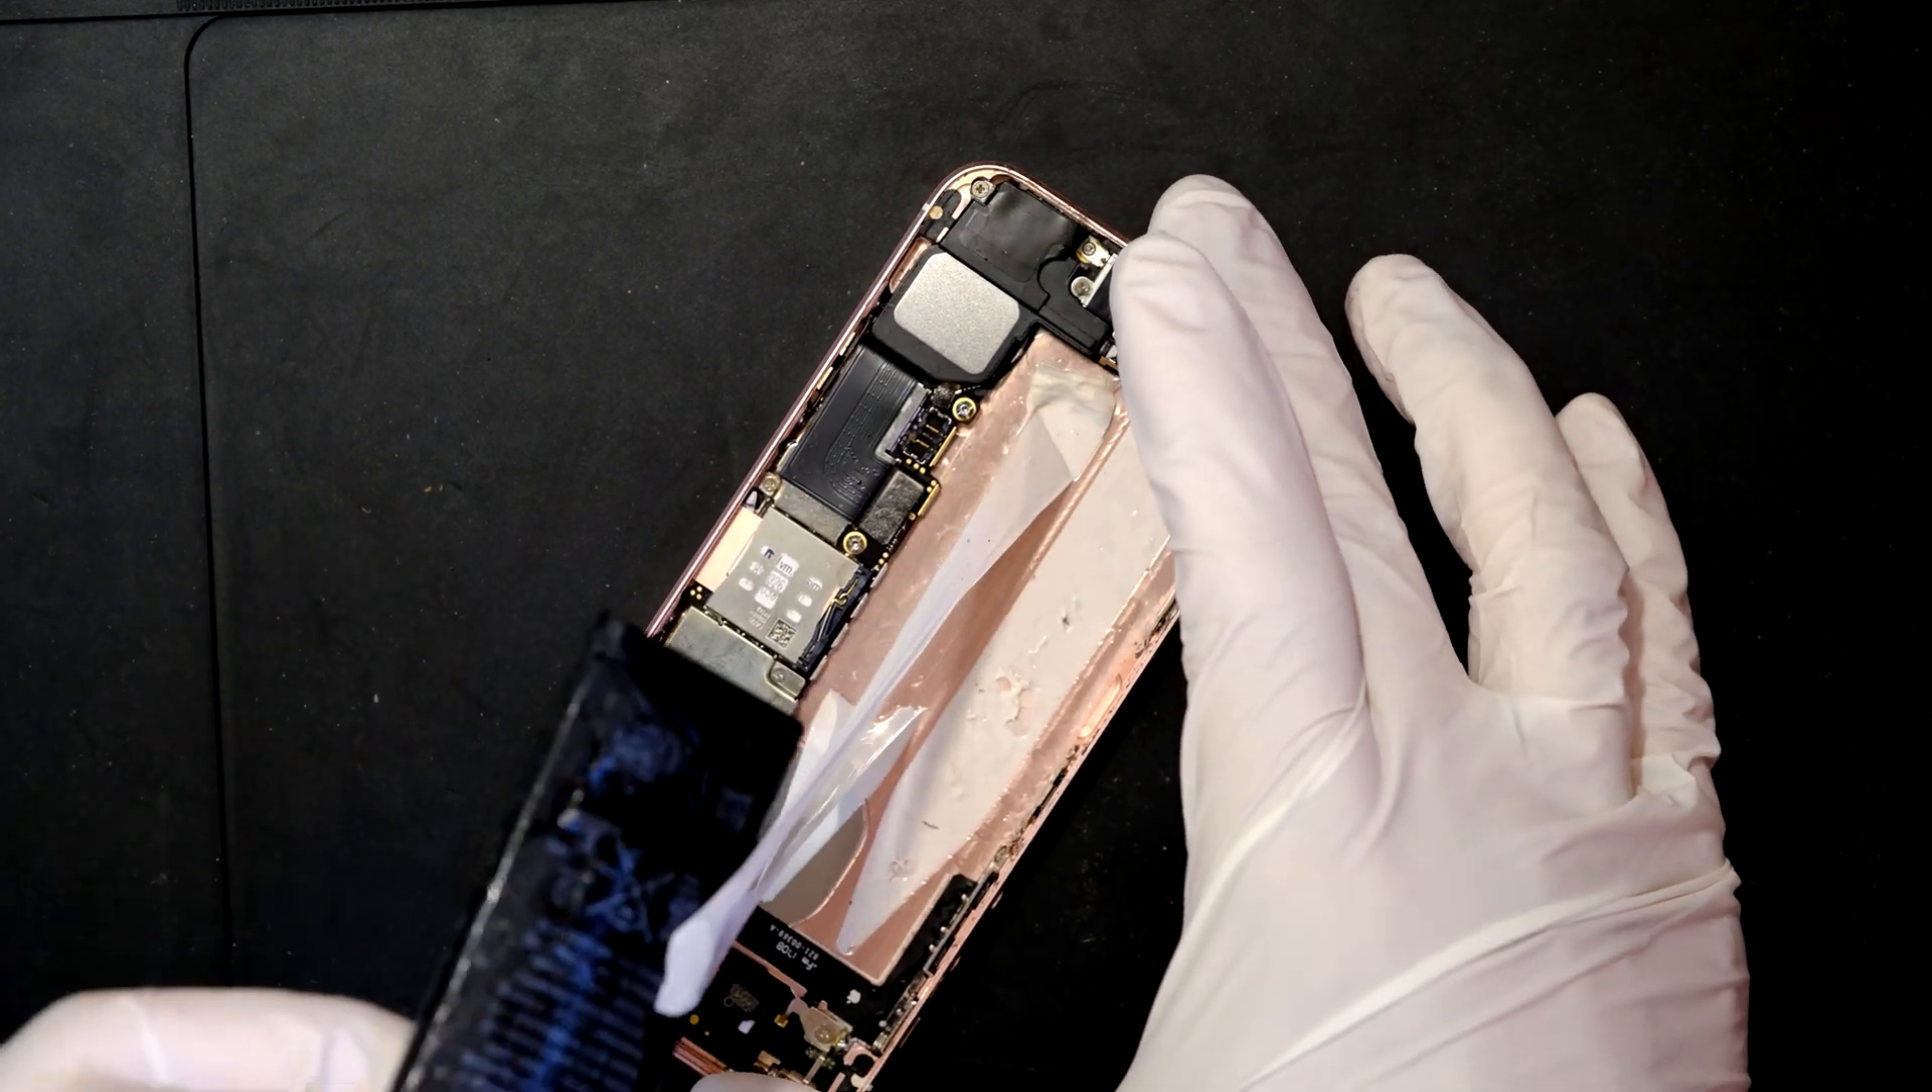All right, it was really tough, but the battery is now removed.